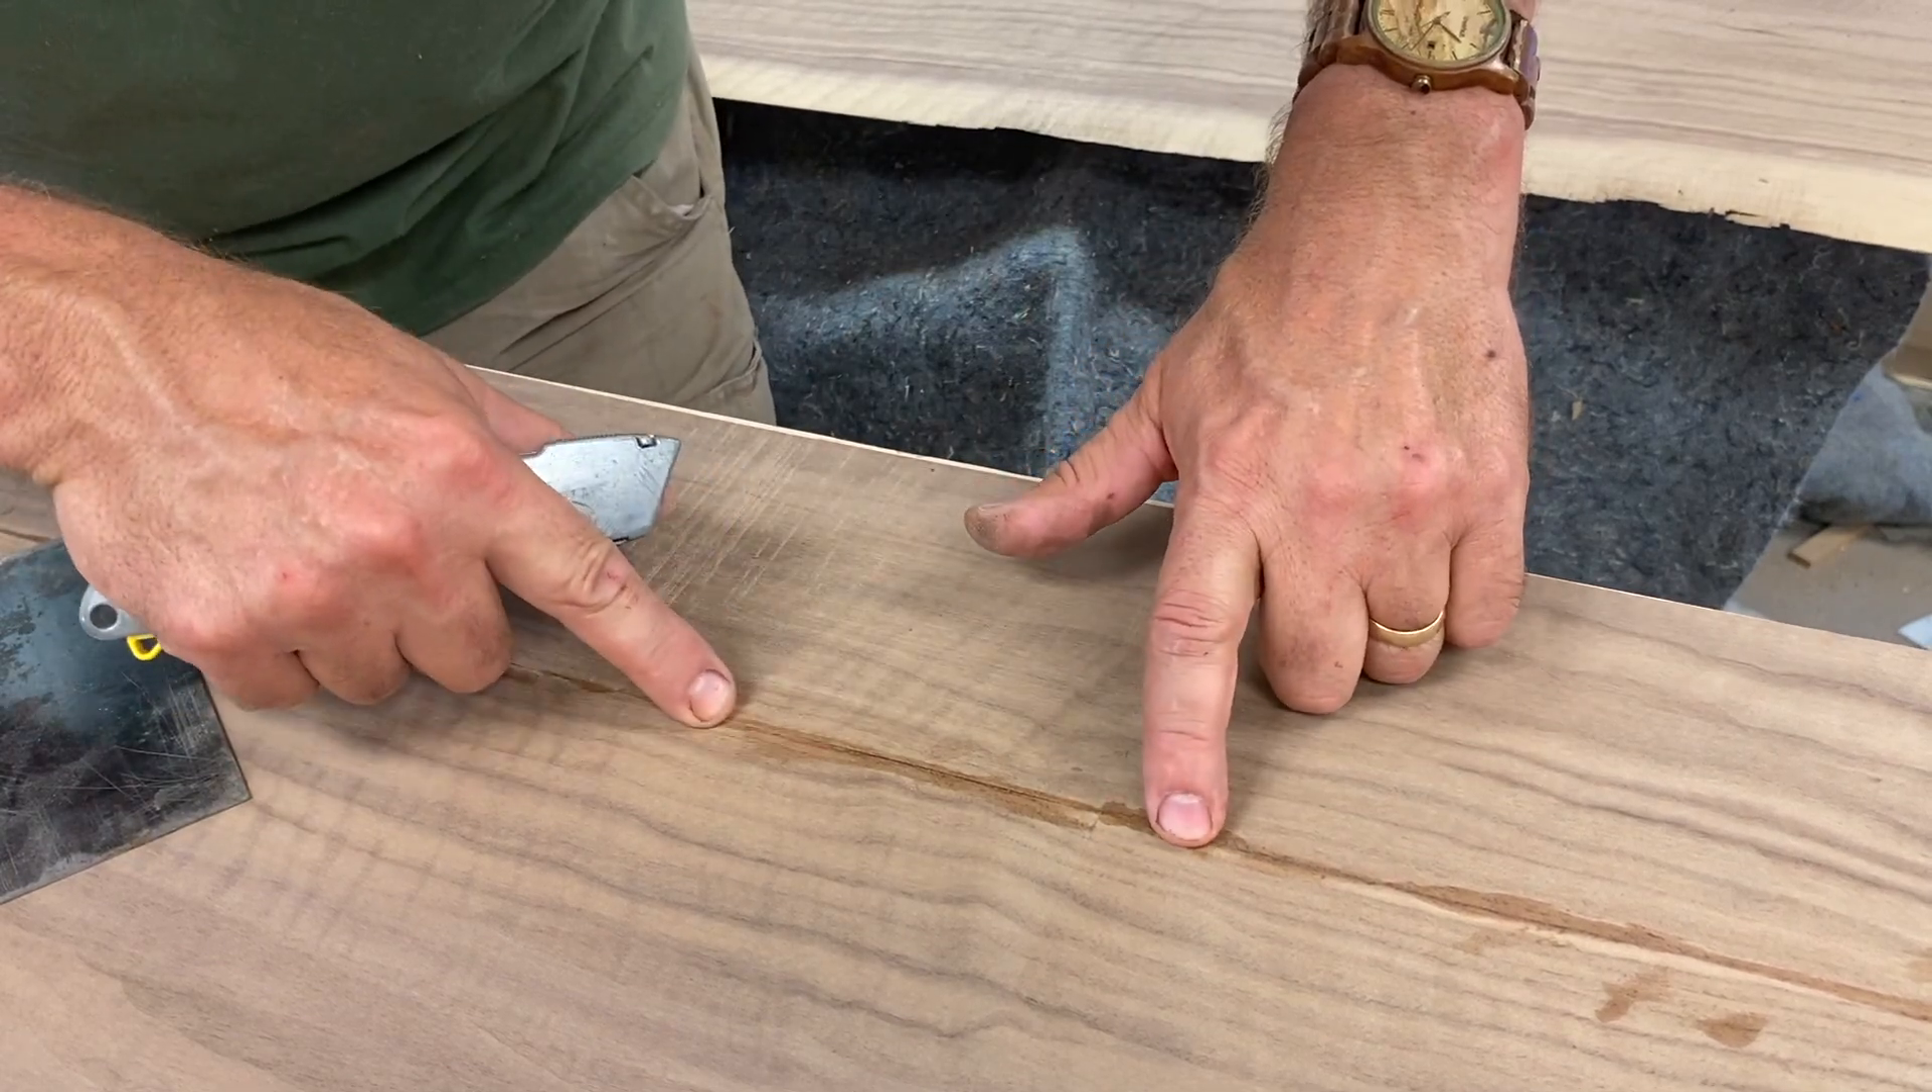I've got one spot right here, just this little spot right this long where the veneers aren't lined up. When I glued them up I missed a spot.